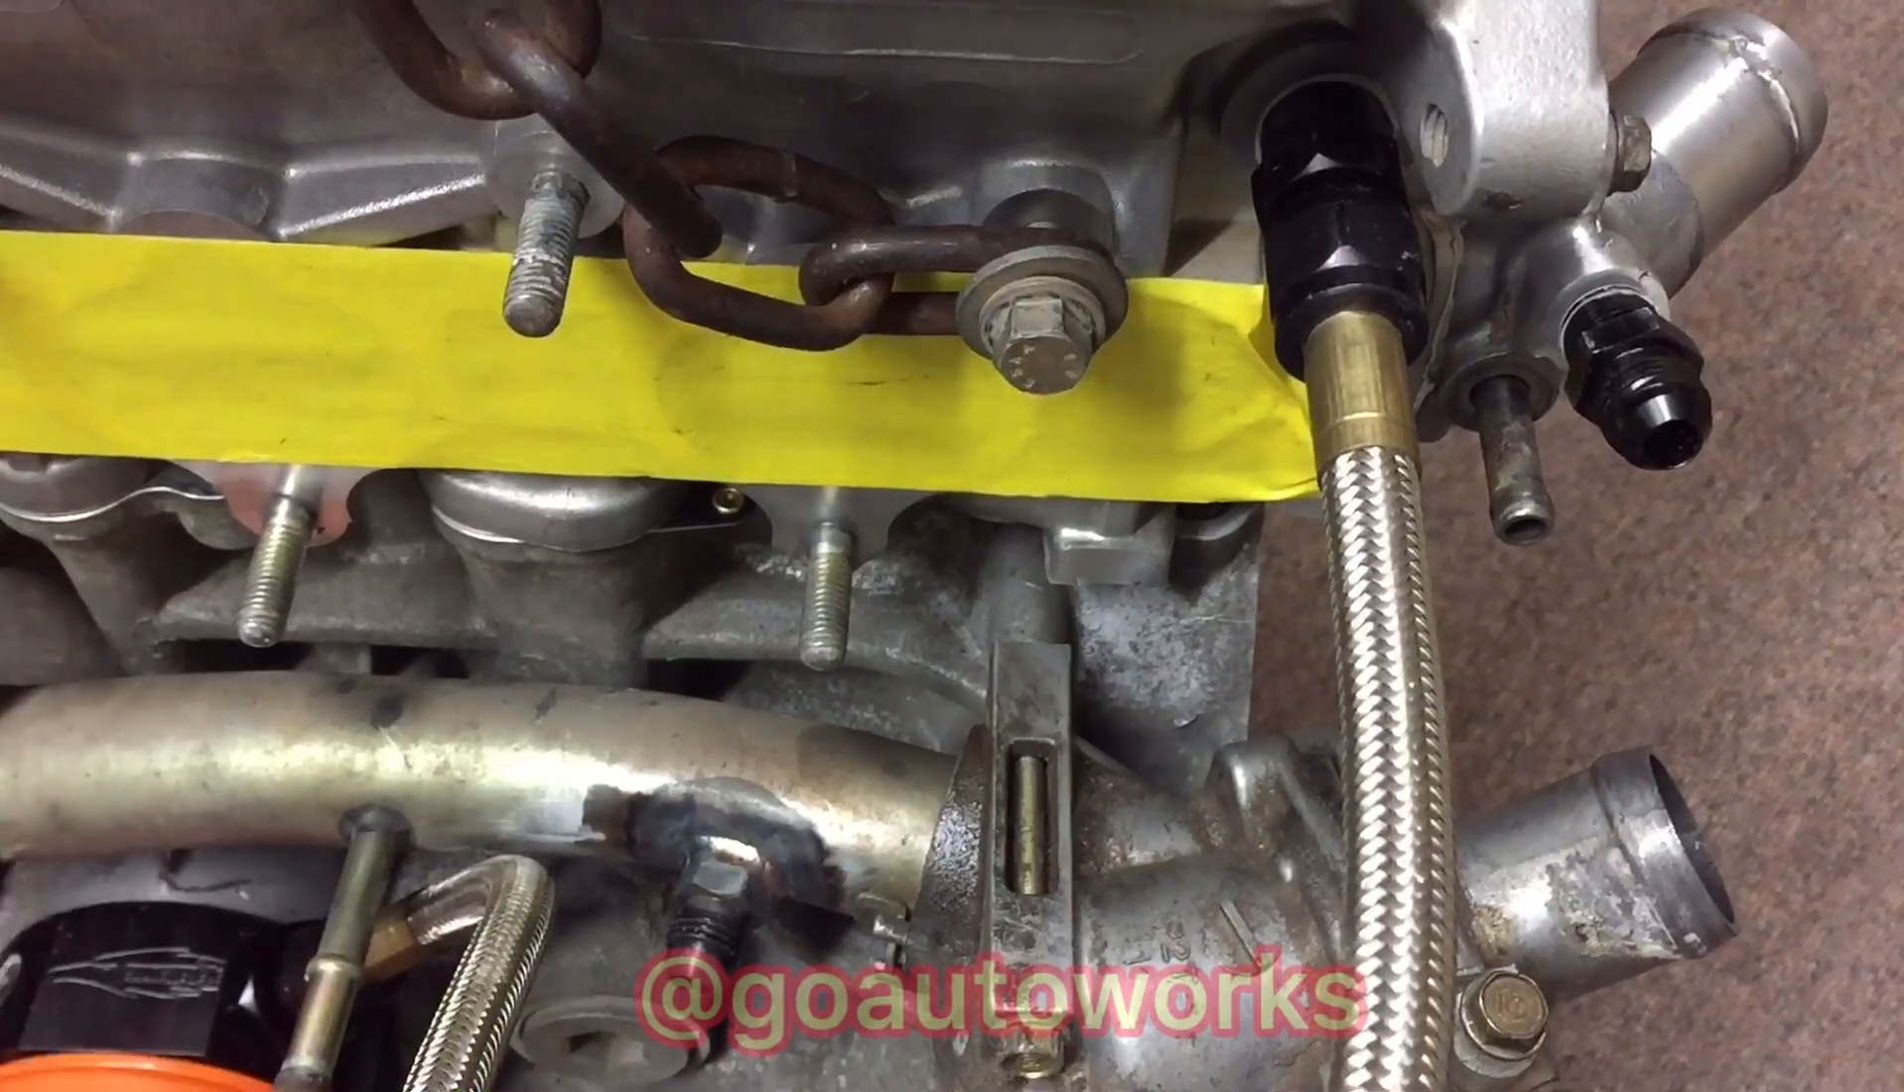You can see the water pipe is back on it's all bolted back in place.